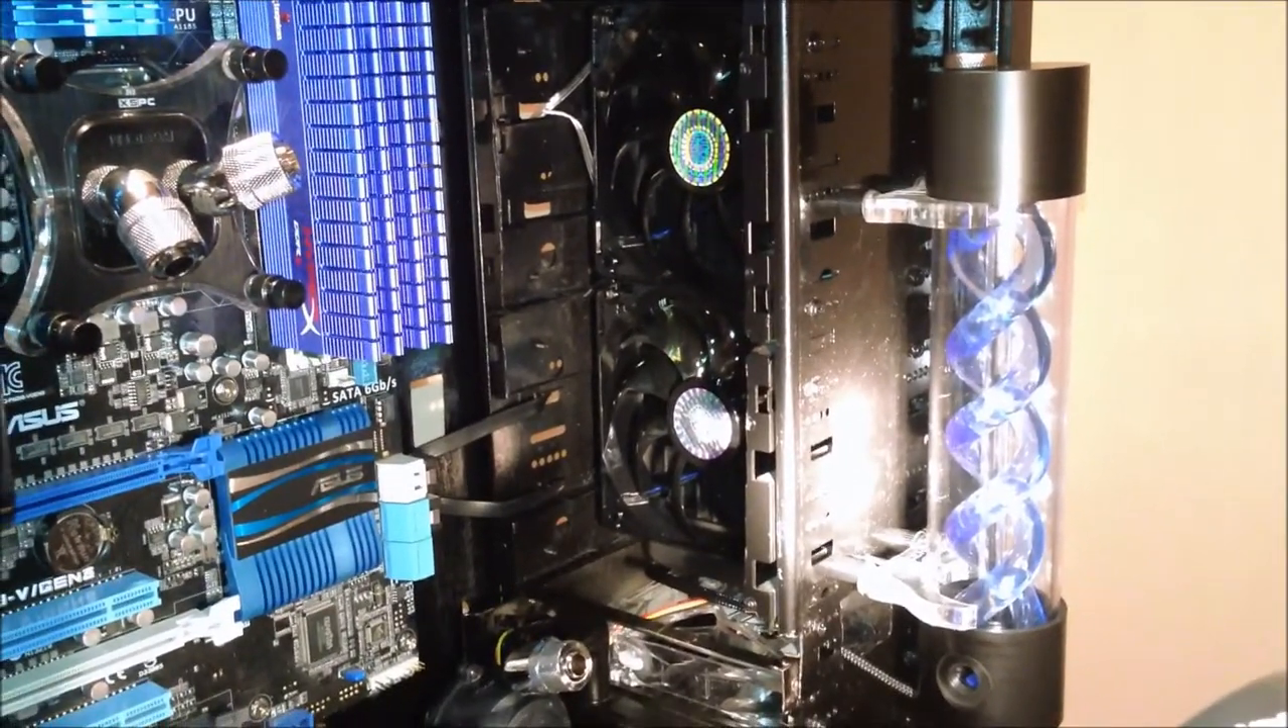Alright, so I got the Frozen Q reservoir mounted and my pieces are coming tomorrow.